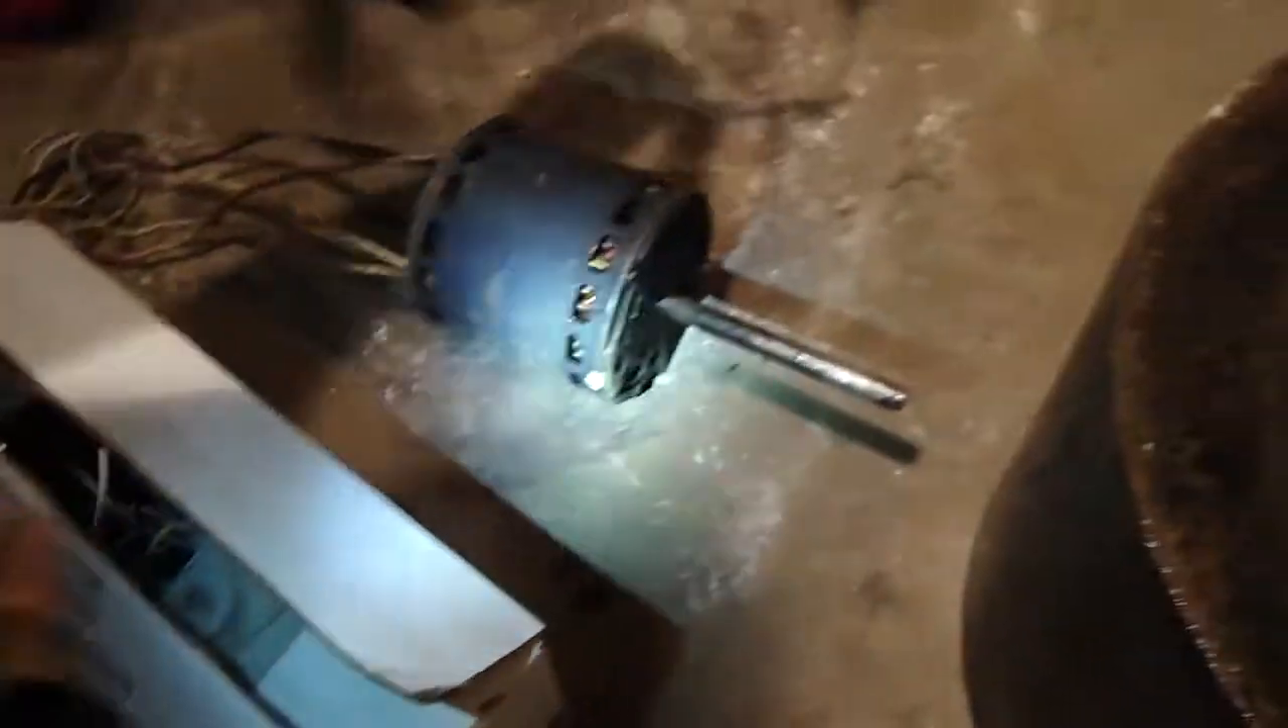So we took the motor out.